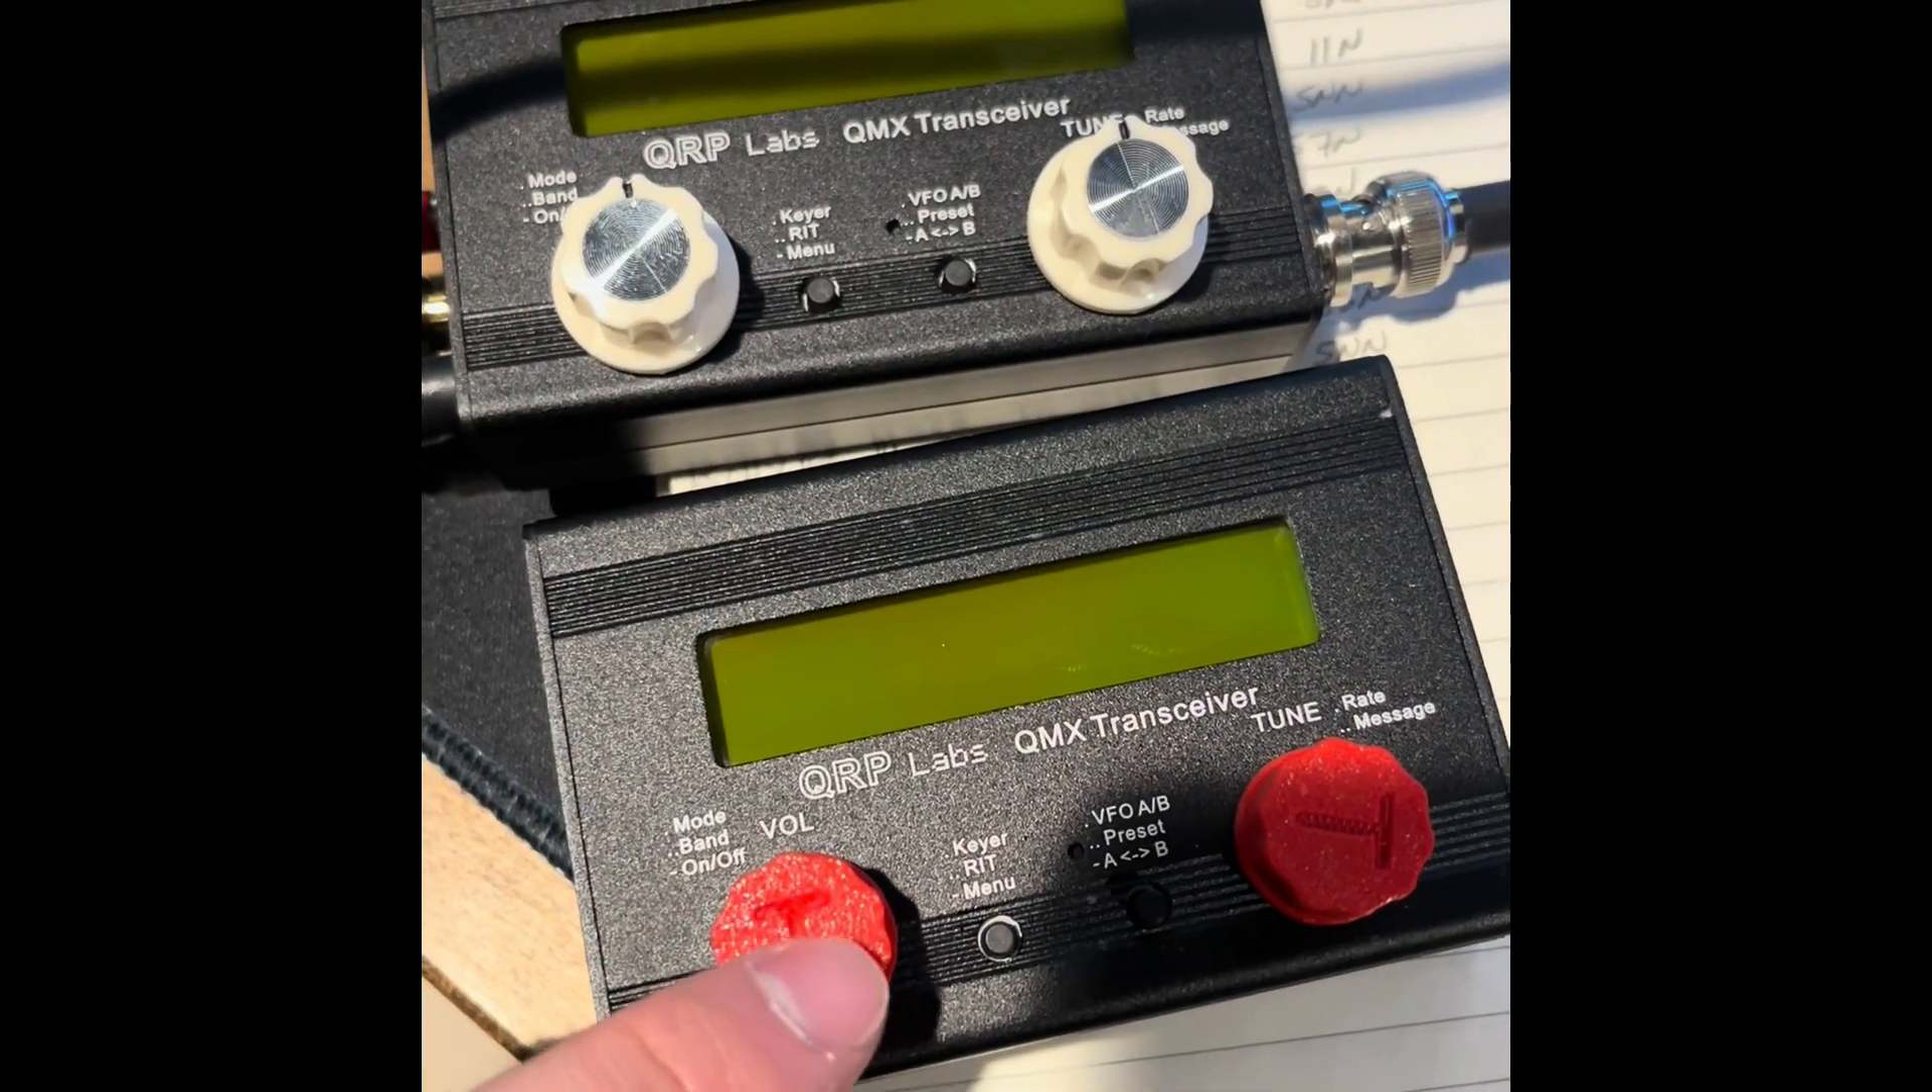Got the mid band QMX all assembled in the enclosure. I got some different color knobs.